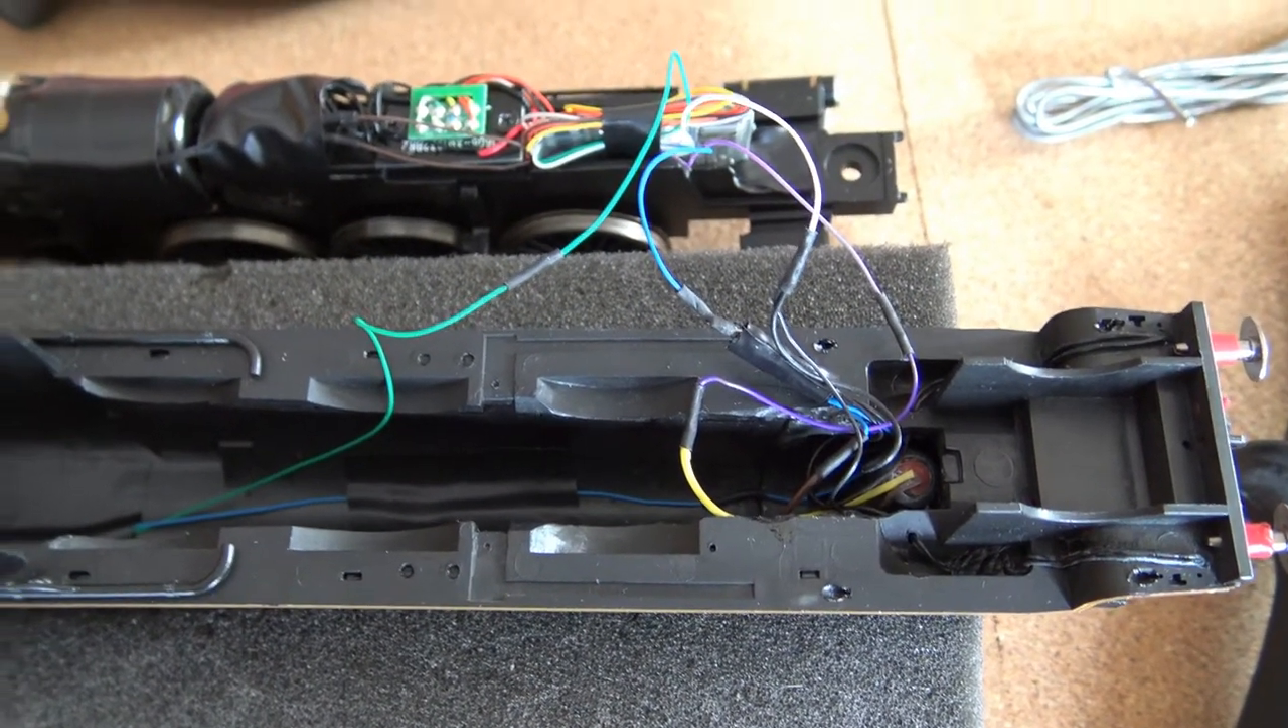Right as you can see I've got the body off now so you can see all the wires and it's more easy explaining.